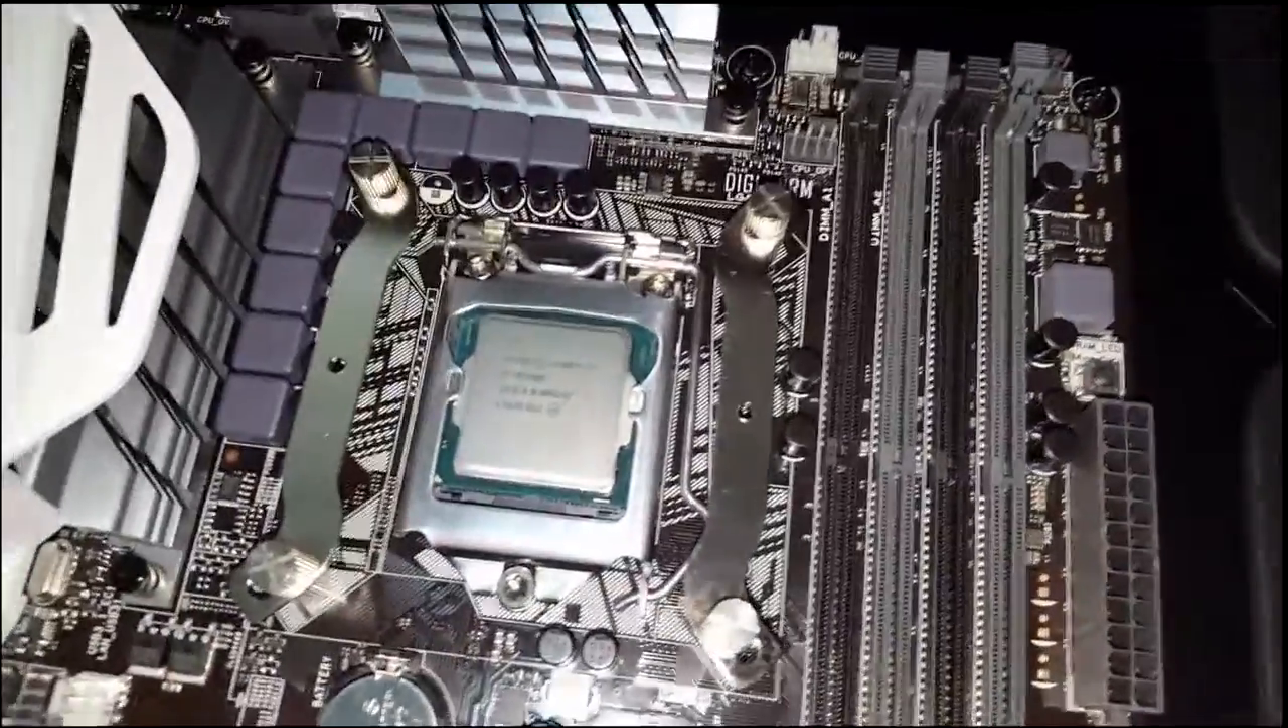So as you can see here, I have all of my mounting gear in place.